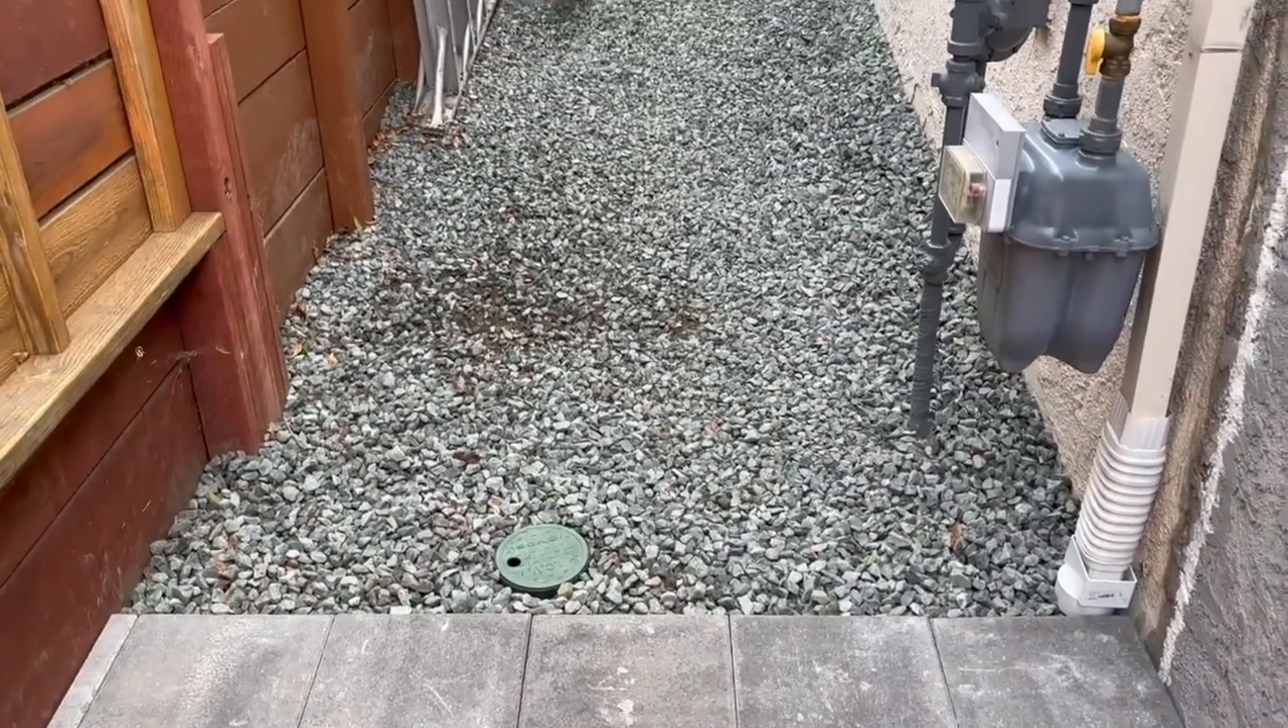I've got the pavers all in place. They've been glued together with the paver adhesive. And then I've backfilled it with the crushed rock.